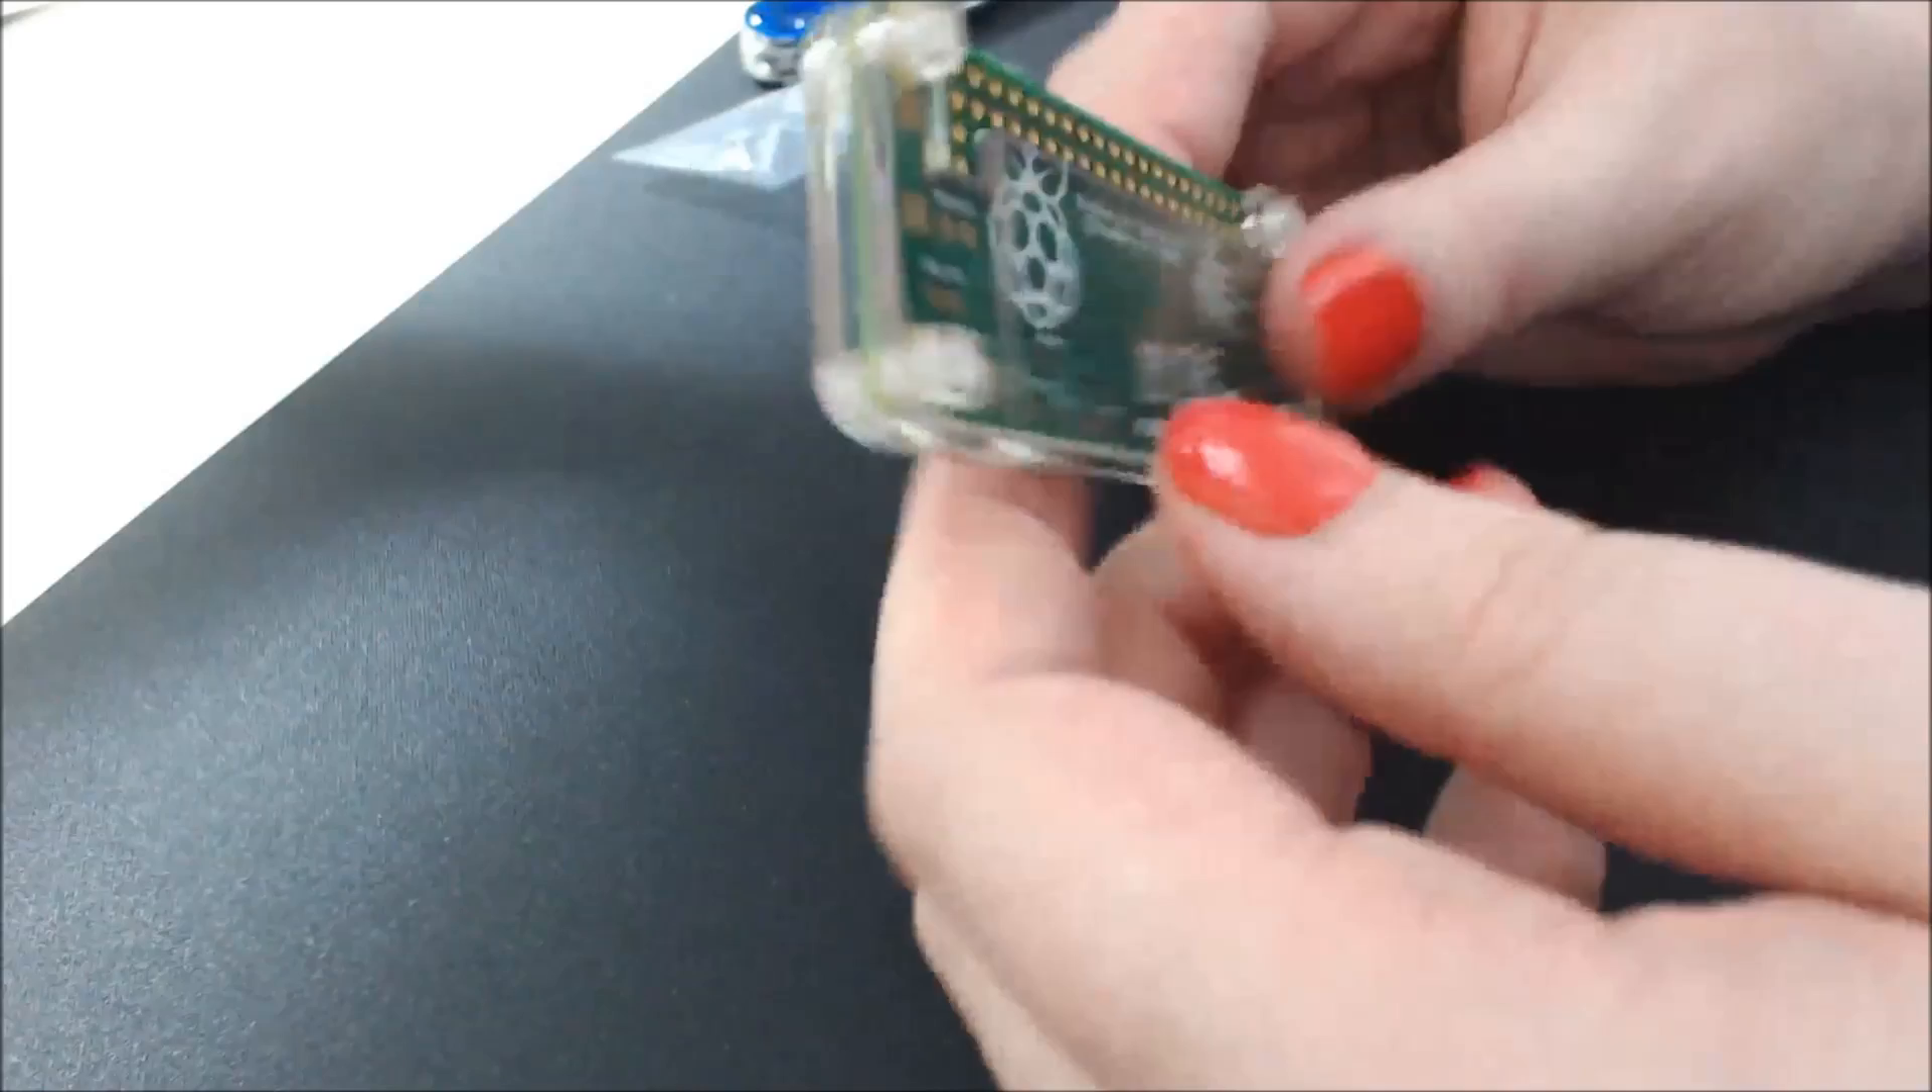That is my Raspberry Pi Zero in a transparent case now.